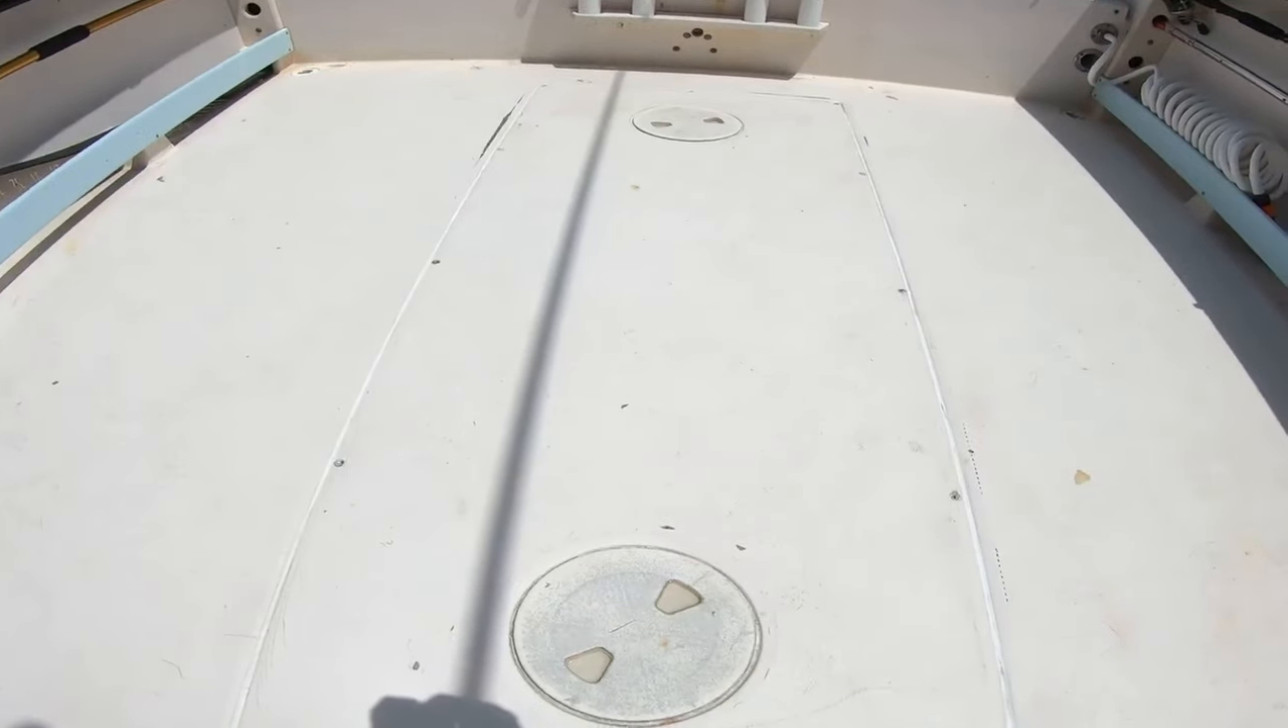We got the floor back in place The fuel tank floor is all sealed back down.